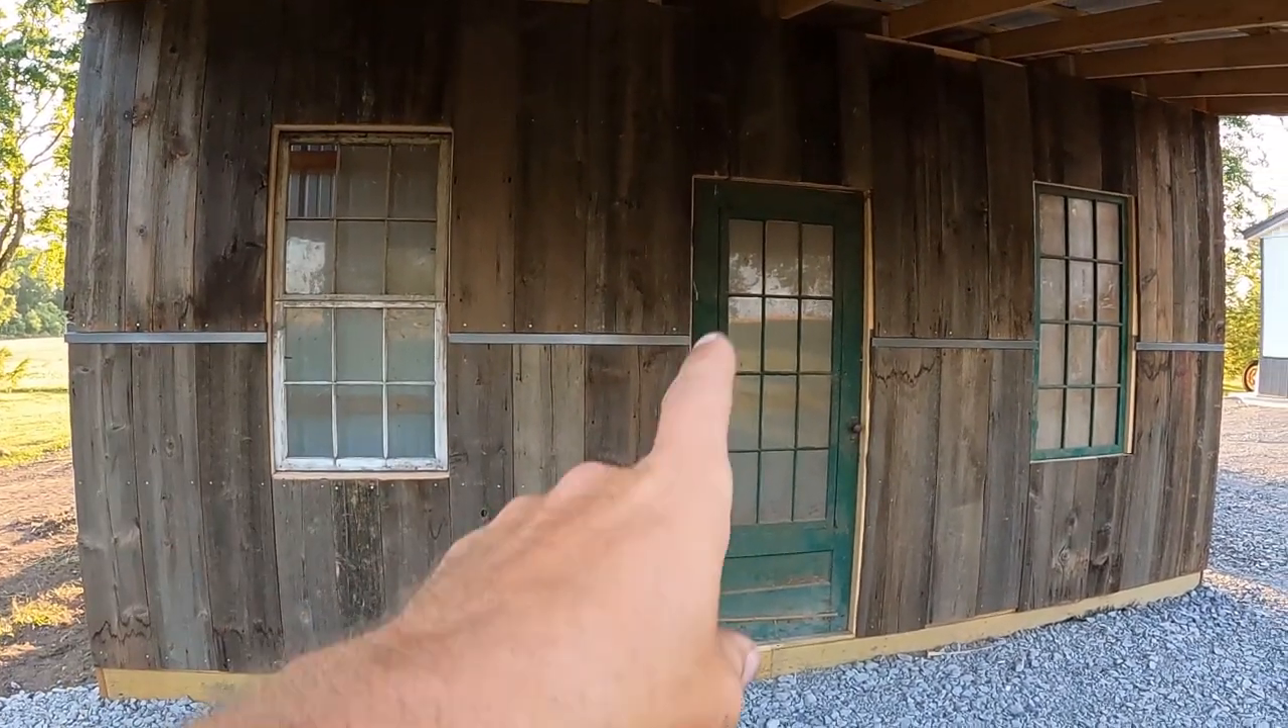I still have to do my trim work around the doors and the windows.